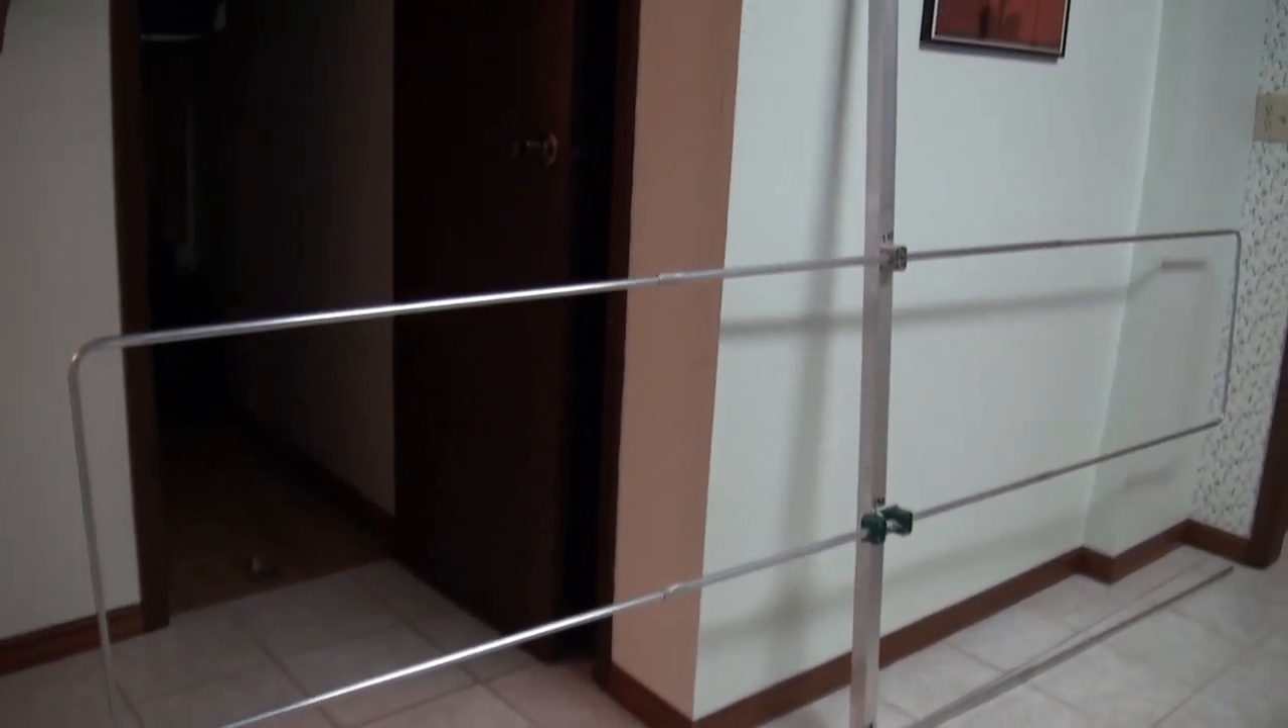You can see the driven elements 1 and 2 here with the loop ends attached.